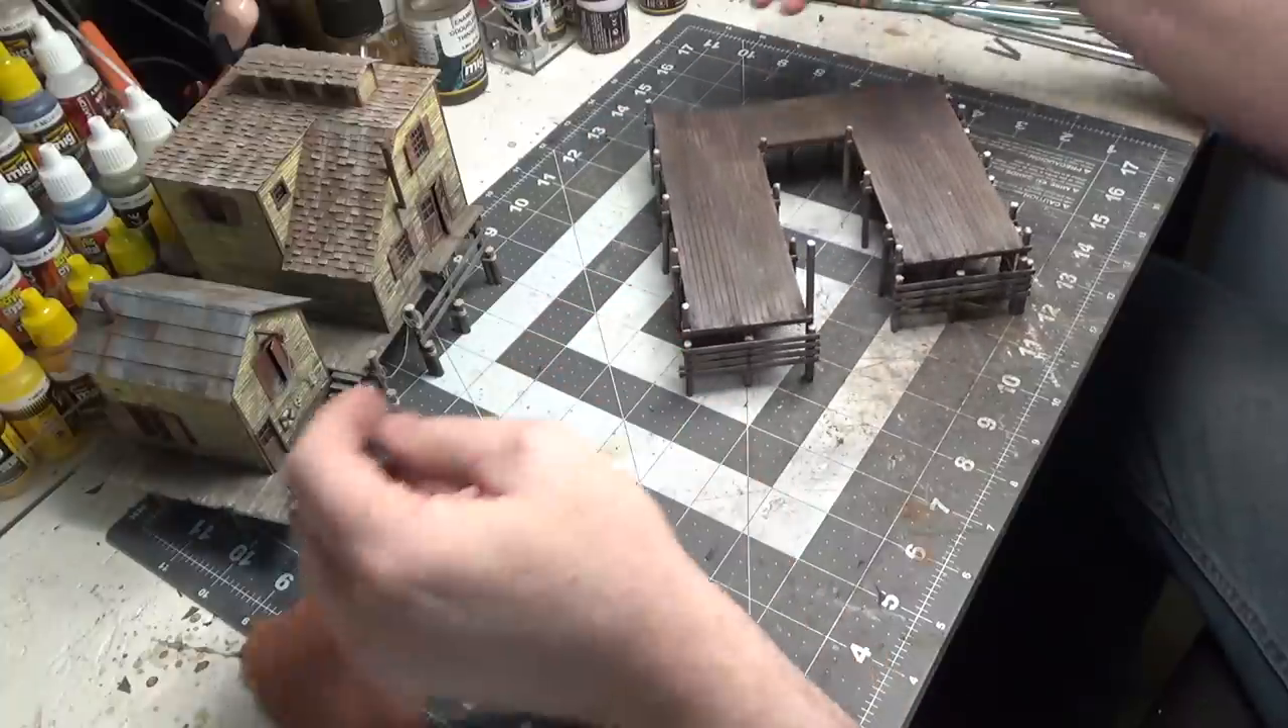Well, as you can see. I have the pier put together.